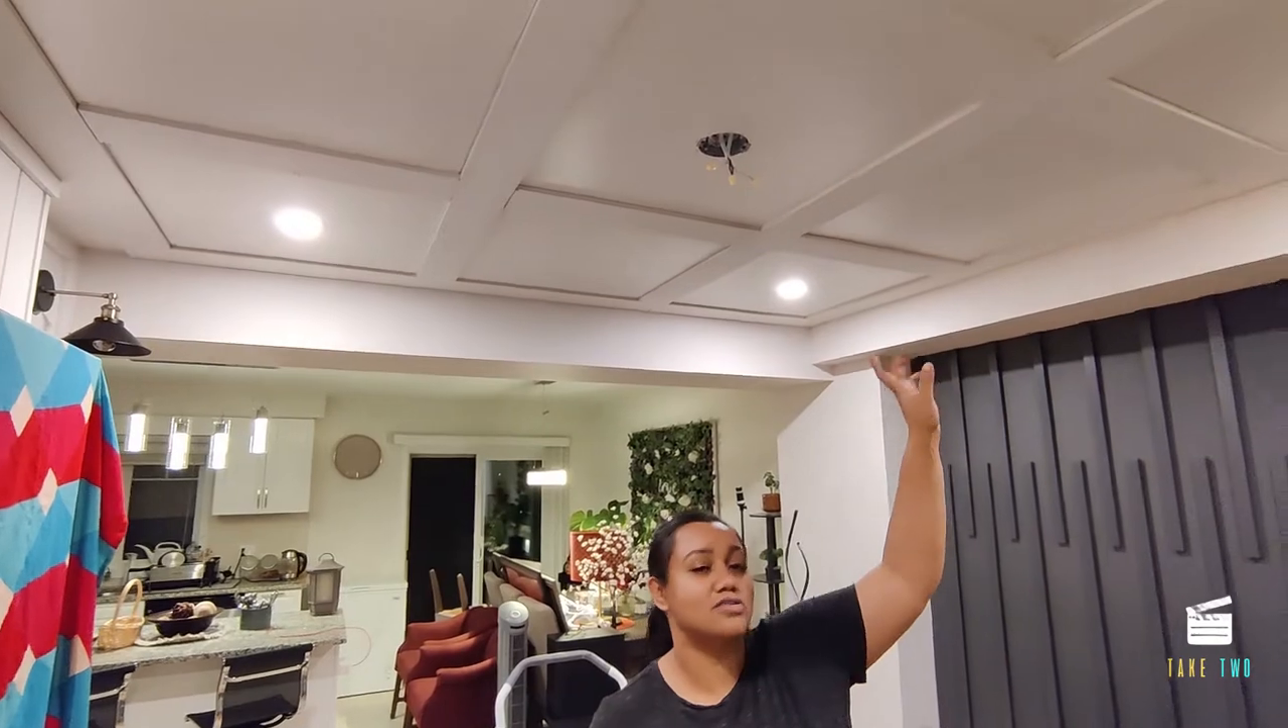We have installed the boards and the cutouts as well and this is how it looks right now.